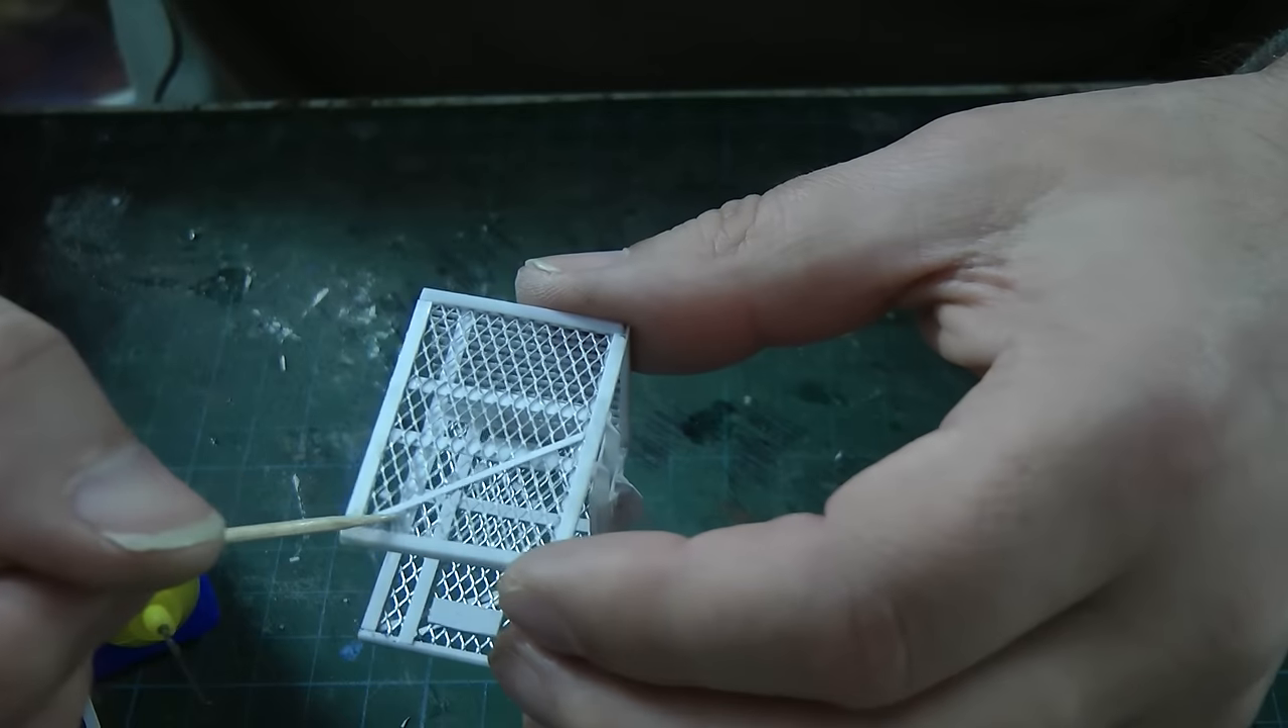So, as you can see, I'm just putting in some diagonal braces to finish this off.